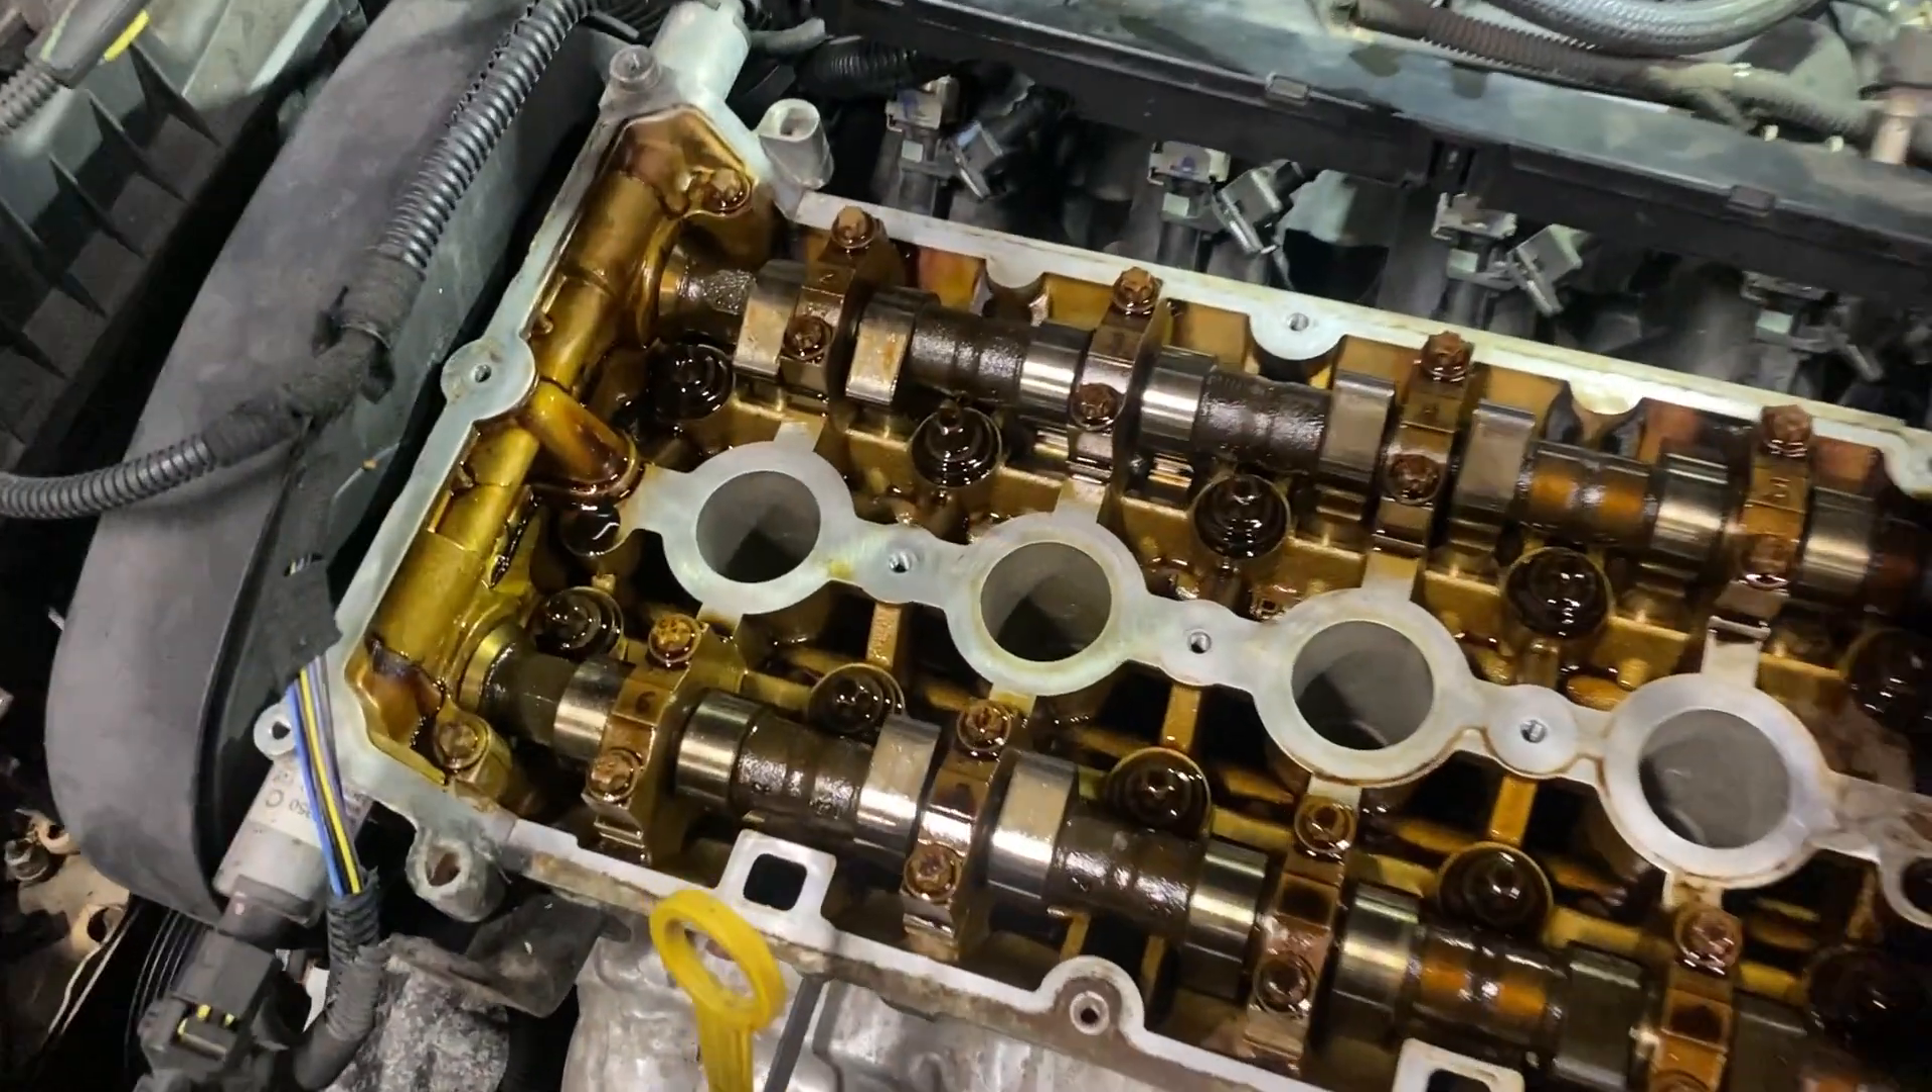Okay, now that we have the valve cover removed, I took and I cleaned everything up.